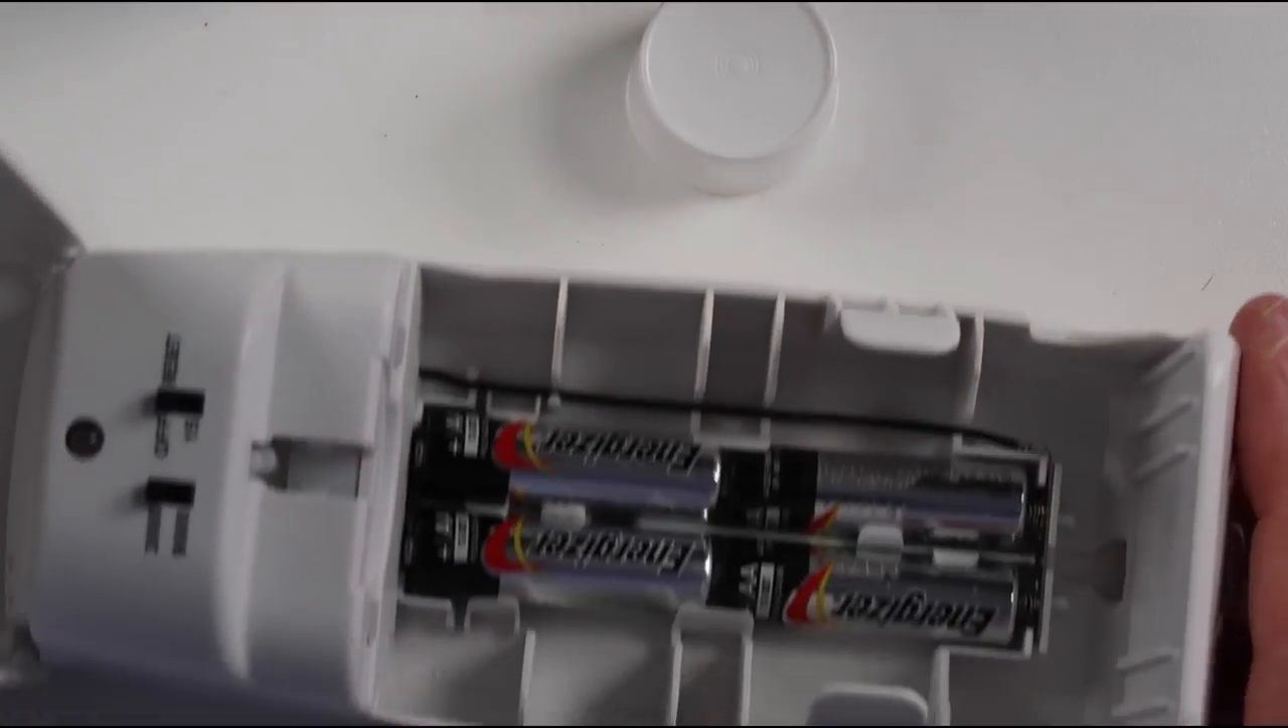Ya están conectadas Las cuatro baterías.